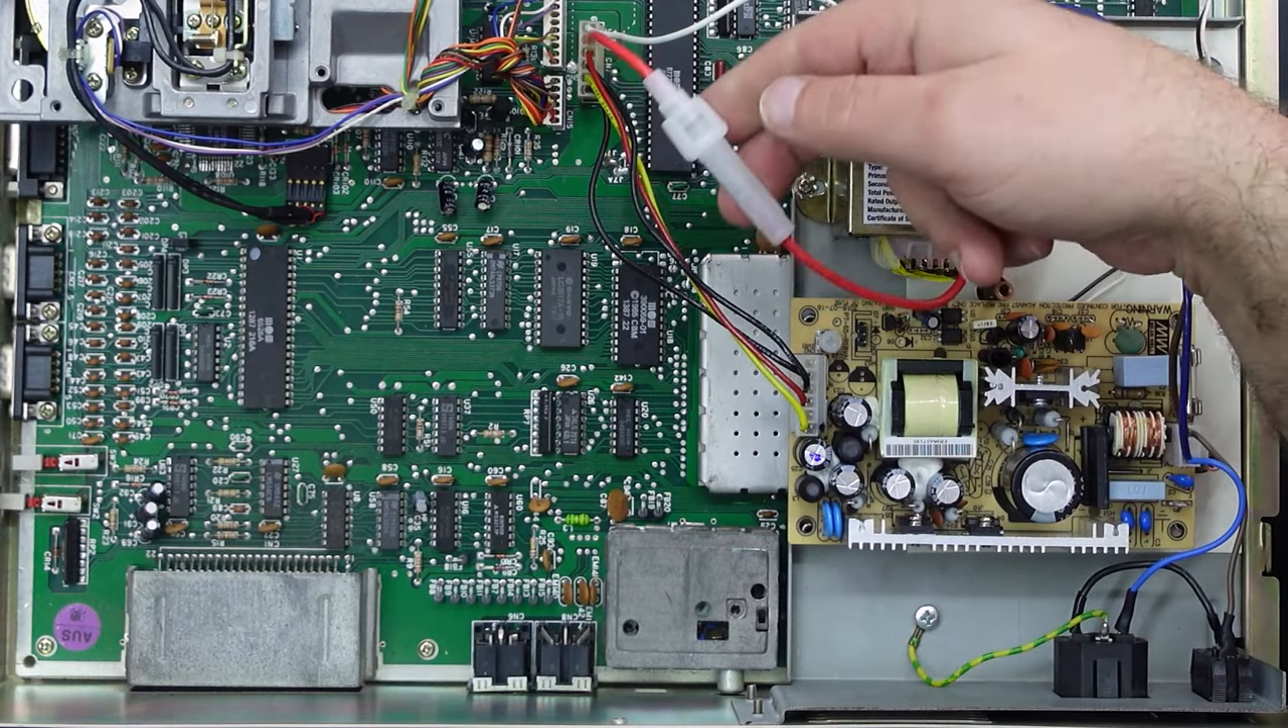And I've also put an inline fuse for the AC side just because without that we weren't, there isn't a fuse on the actual board of the 128 DCR.